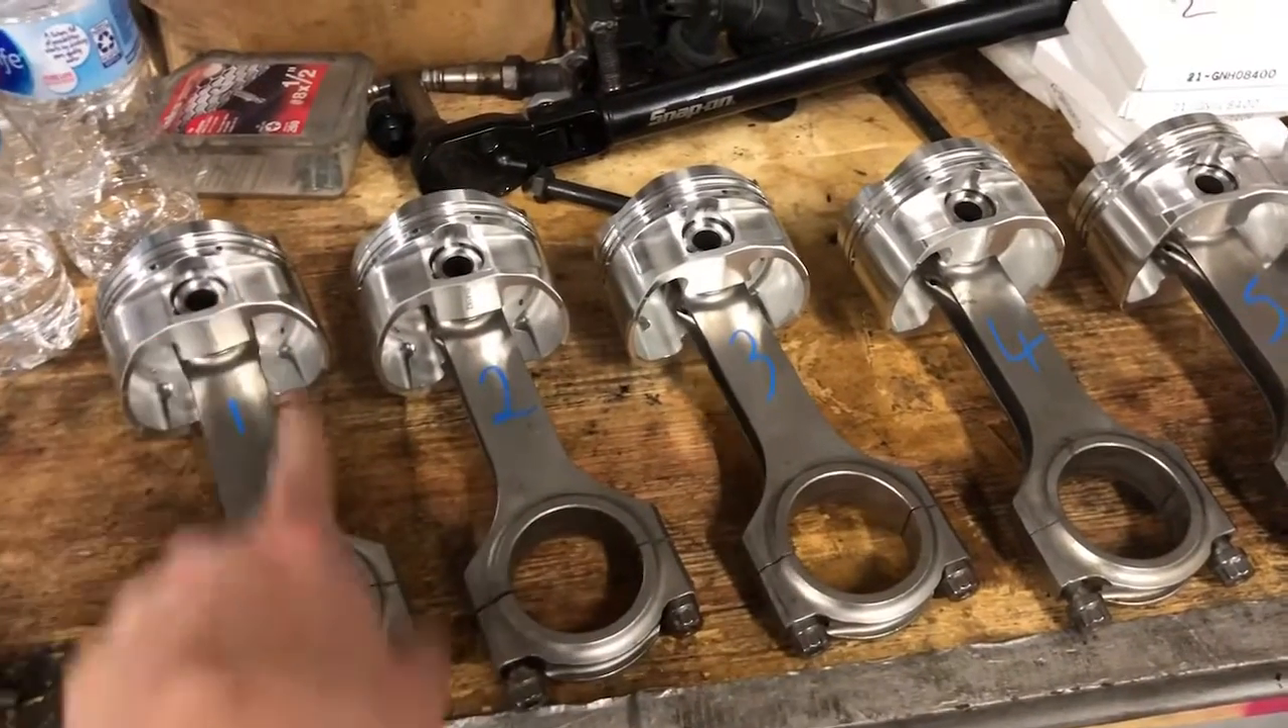We get the pistons all assembled and they're all numbered you know one two three four five six.